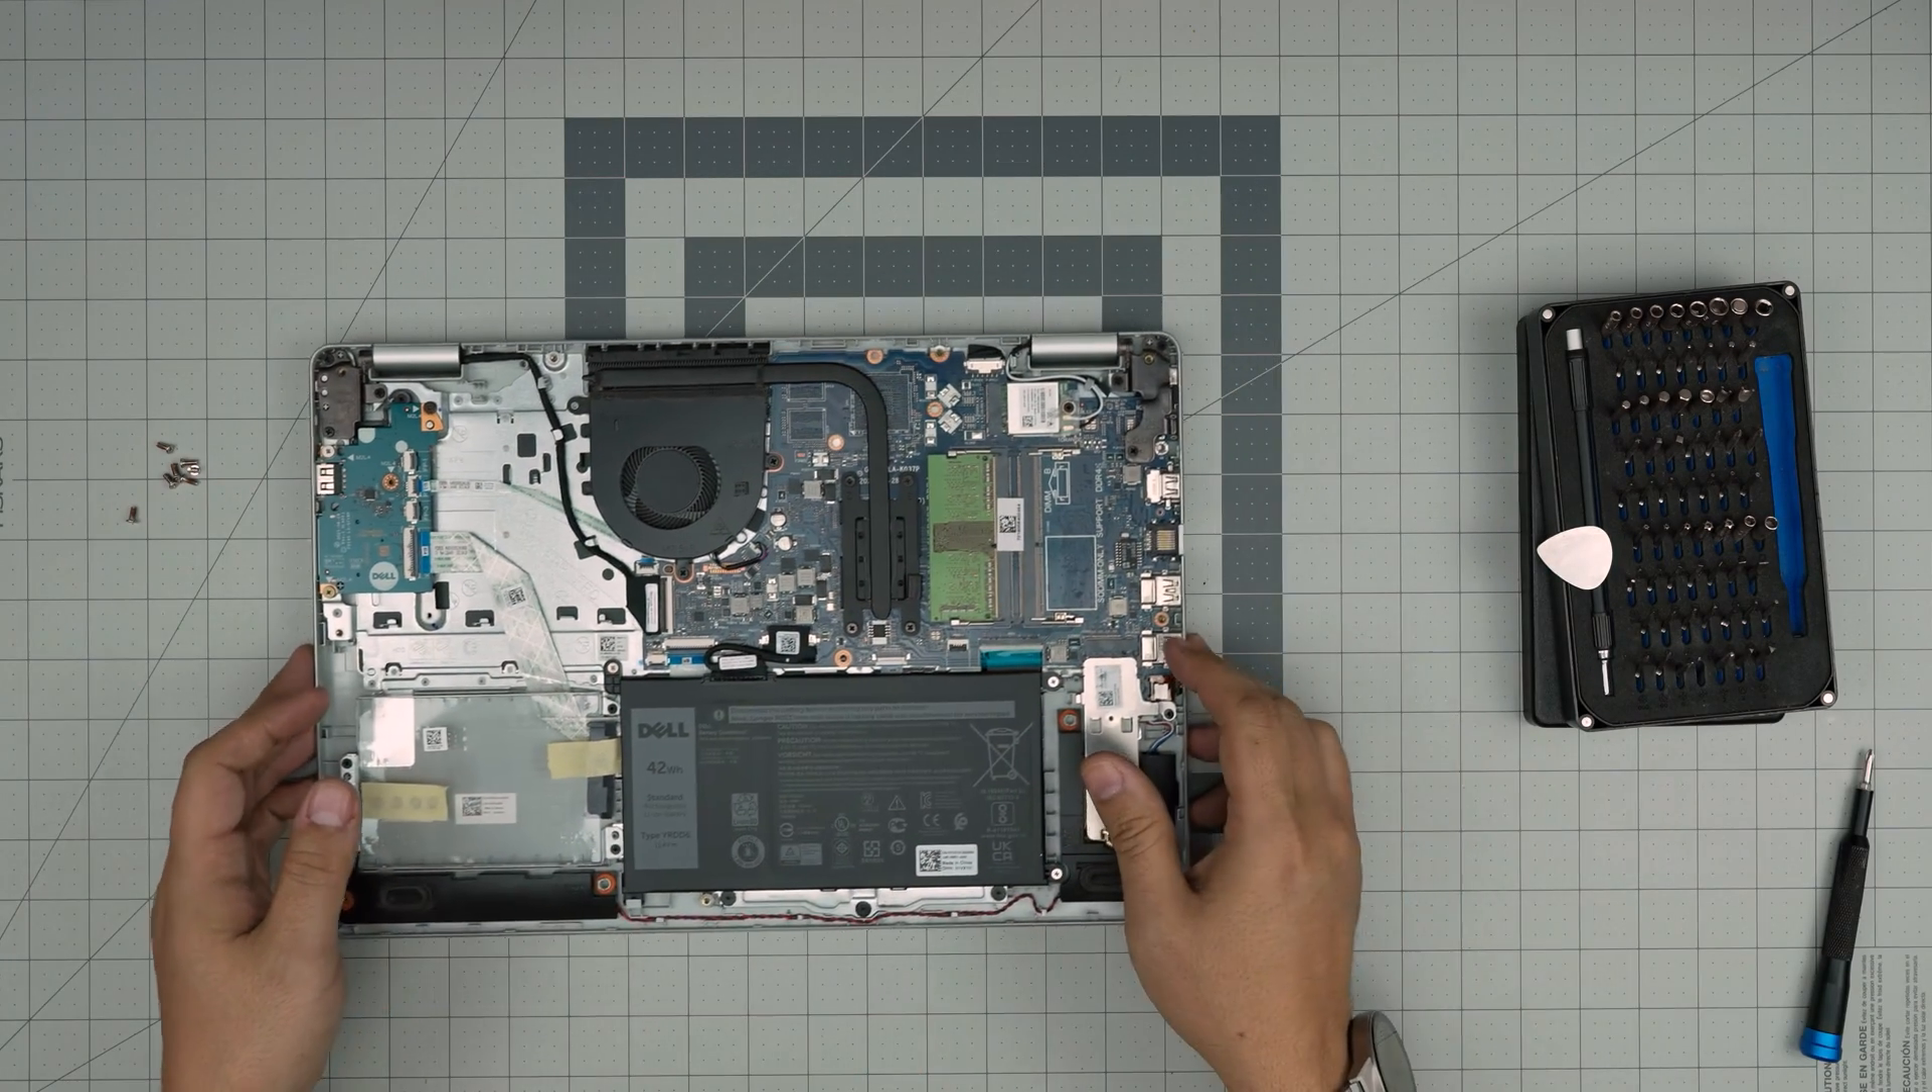All right, now that we remove the bottom case, down here we can see the ram right in here. The heat sink and the battery.